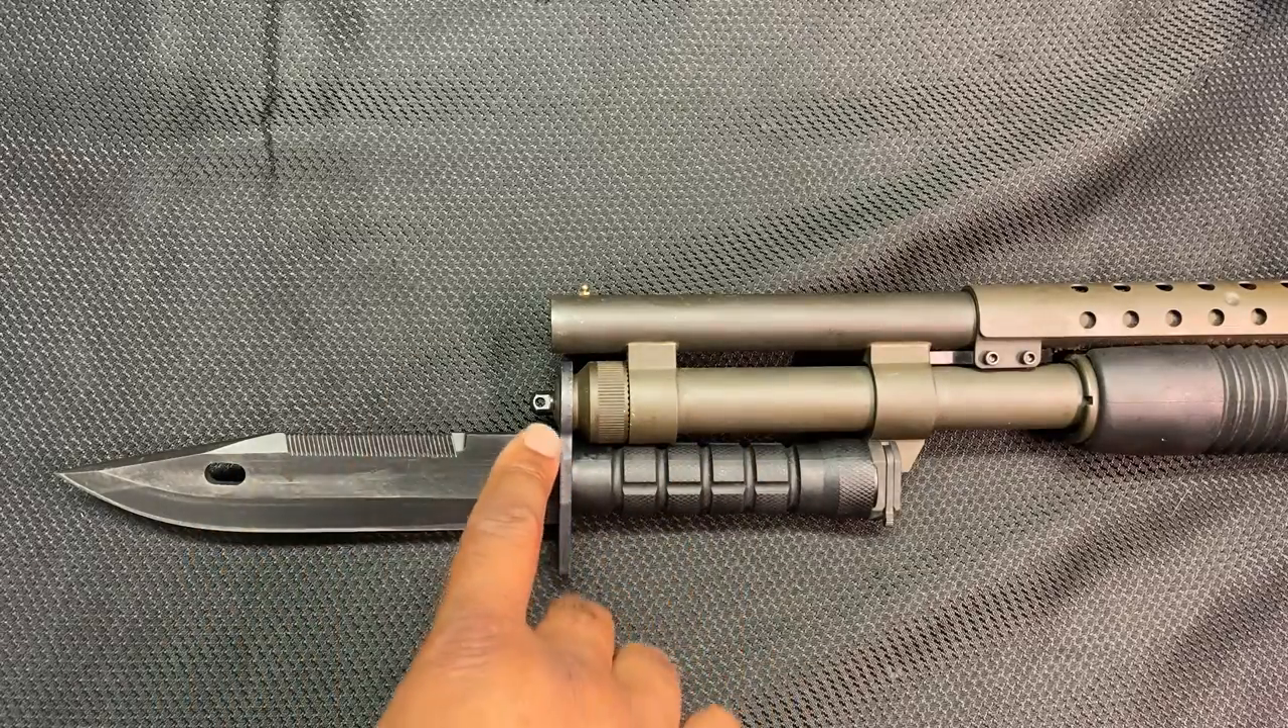It's snapped in and that's your bayonet on your shotgun is mounted on your shotgun.